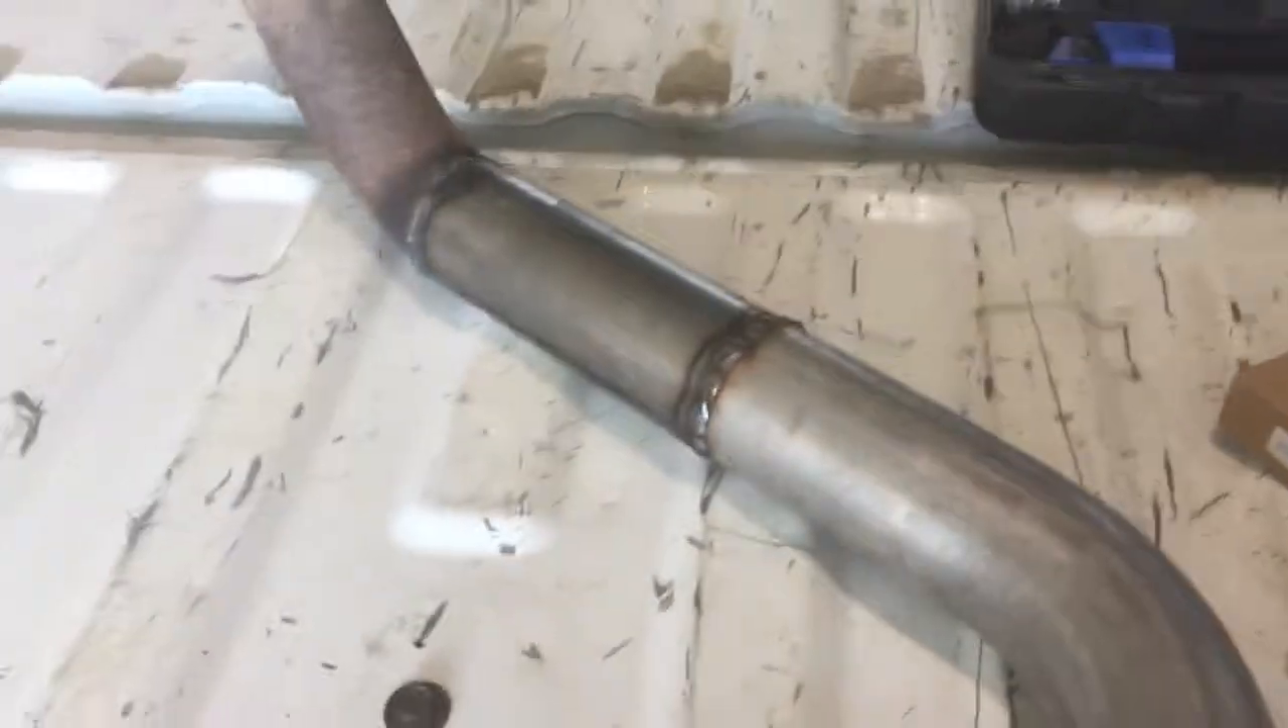Okay, so I got most of my, the part of the crossover pipe that I'm going to need to fabricate is all welded together.